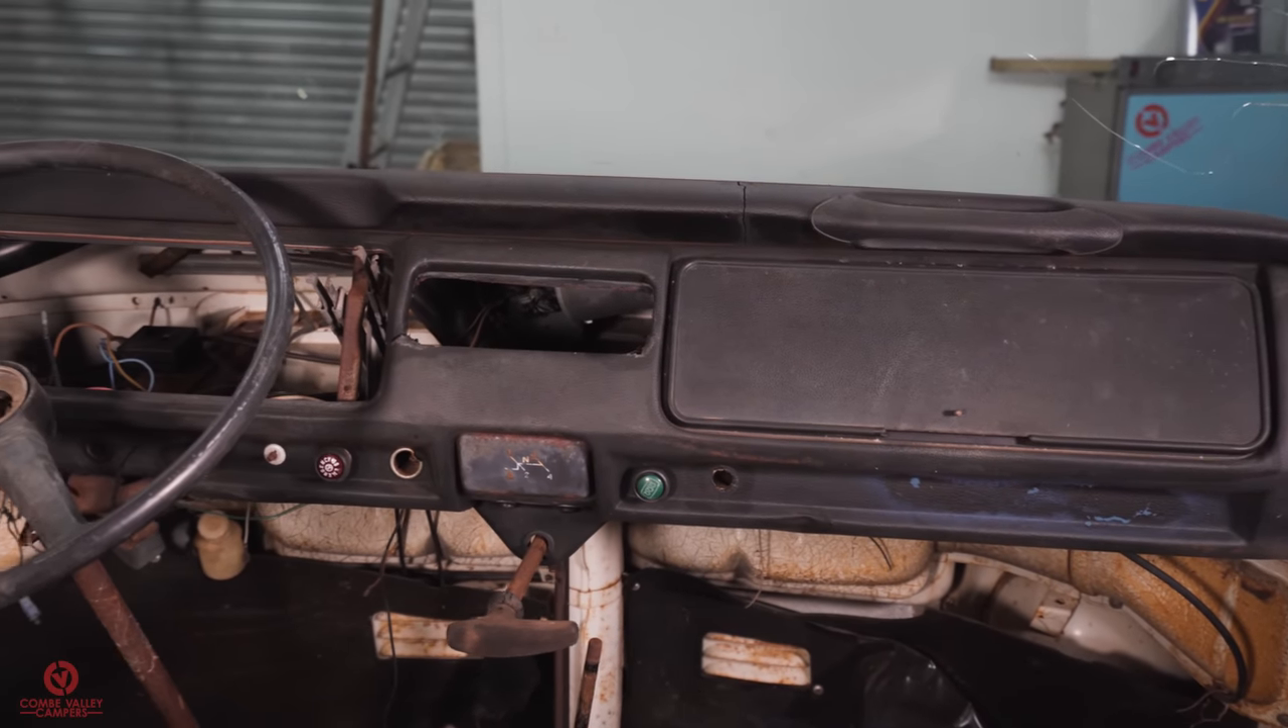Most of the dash is missing in terms of the clocks, but I've already sourced those.